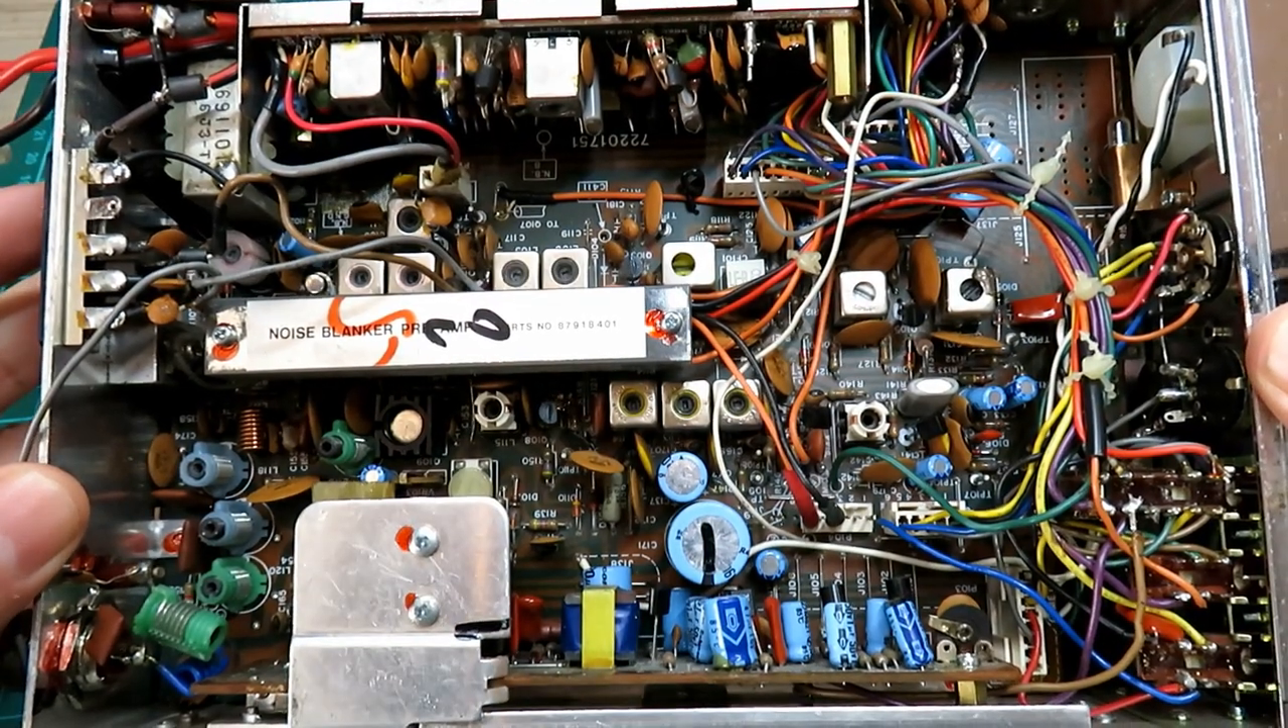Okay, there it is with the covers off.